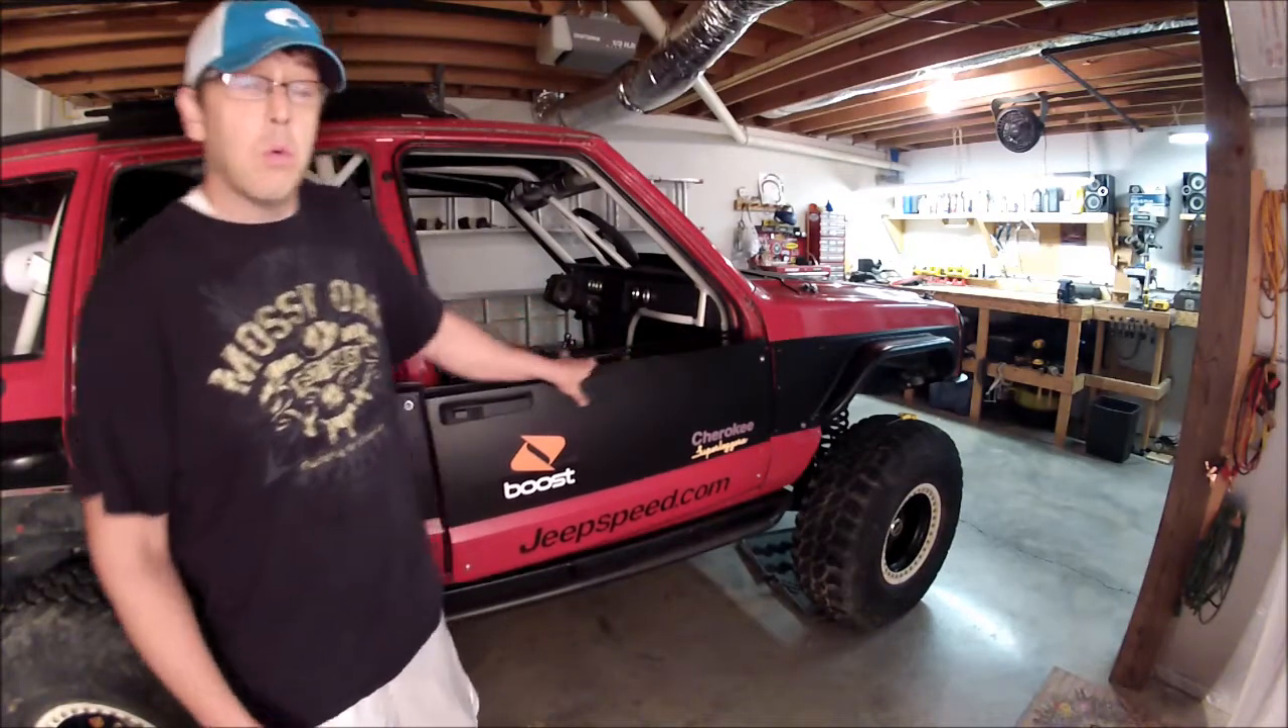We've got the door mounted now and the skin mounted to the door frame.